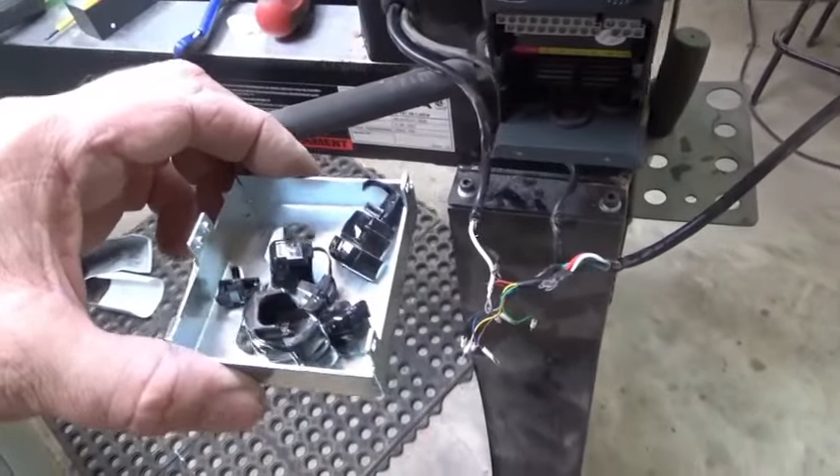So the old box is off and the old connectors I'm not using them.